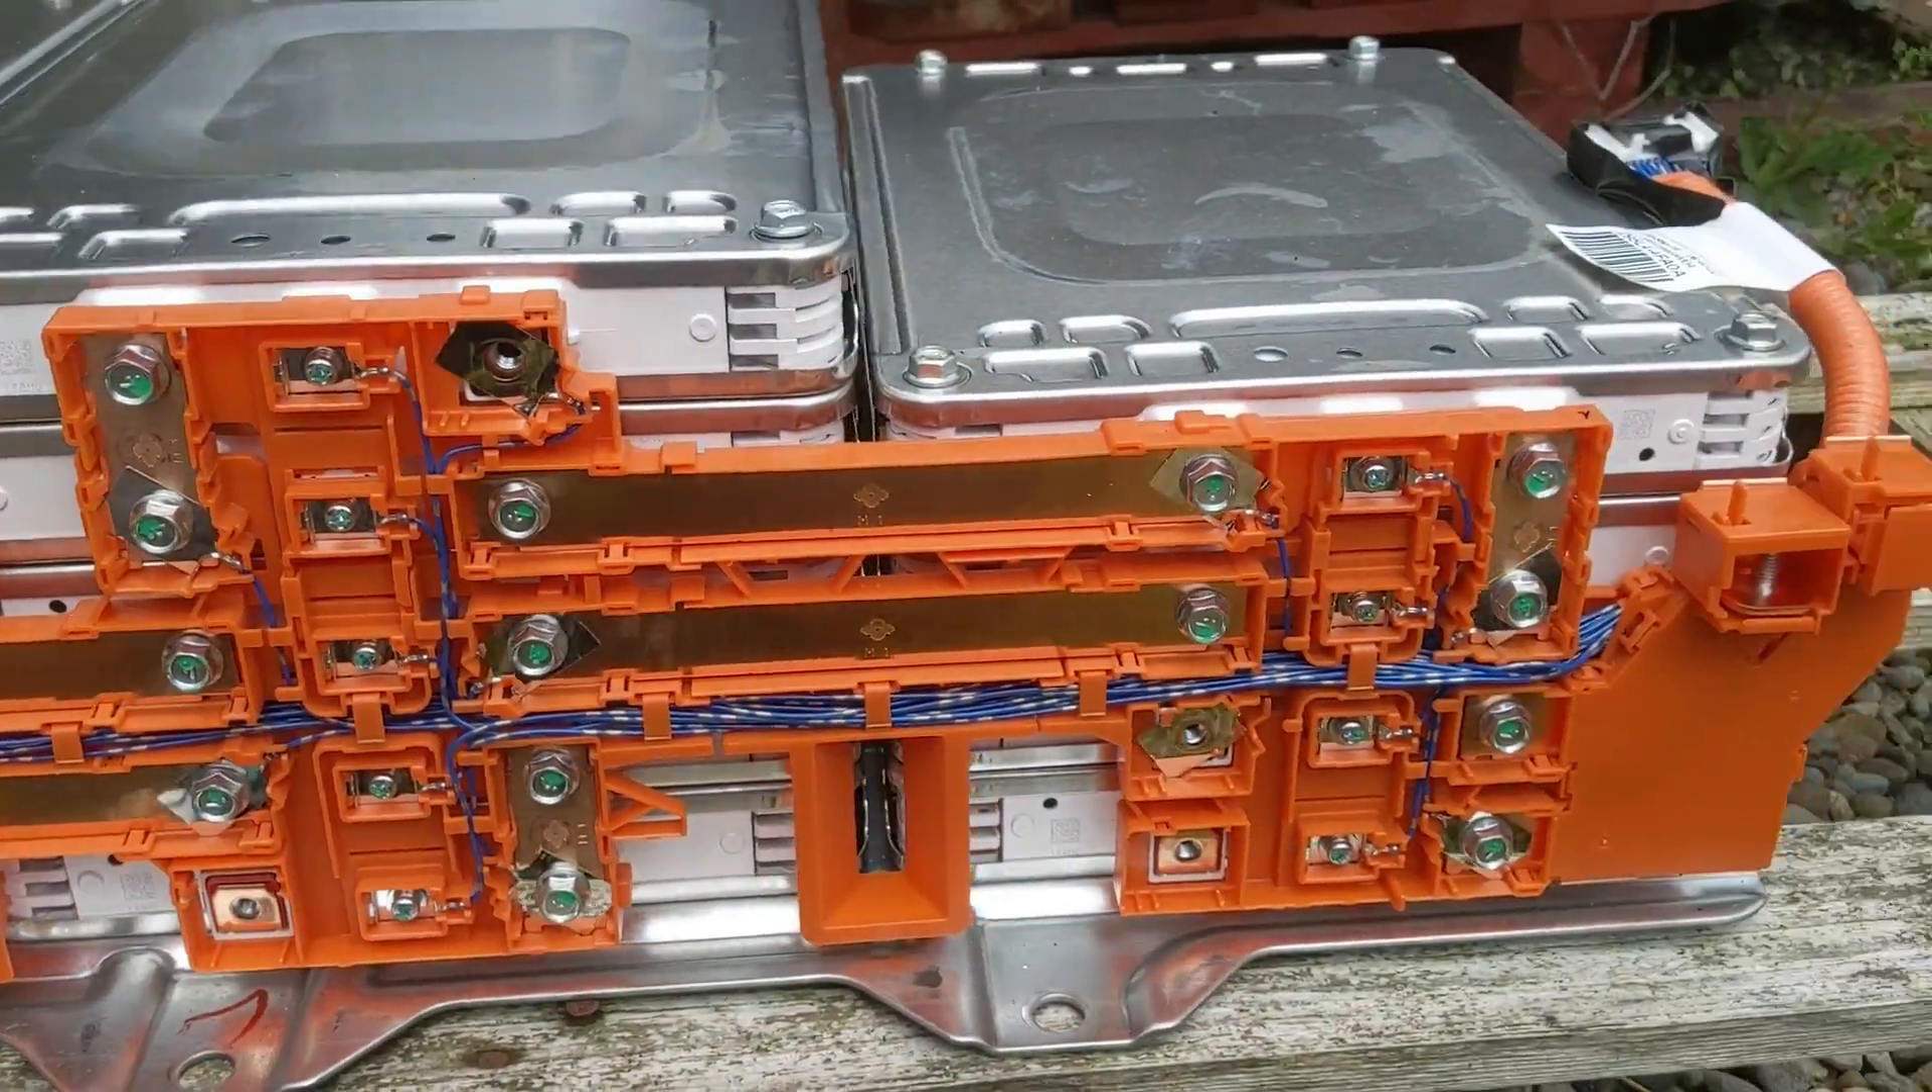Now I've taken the covers off, we can see all the BMS wires that connect into the middle terminal on each battery module.